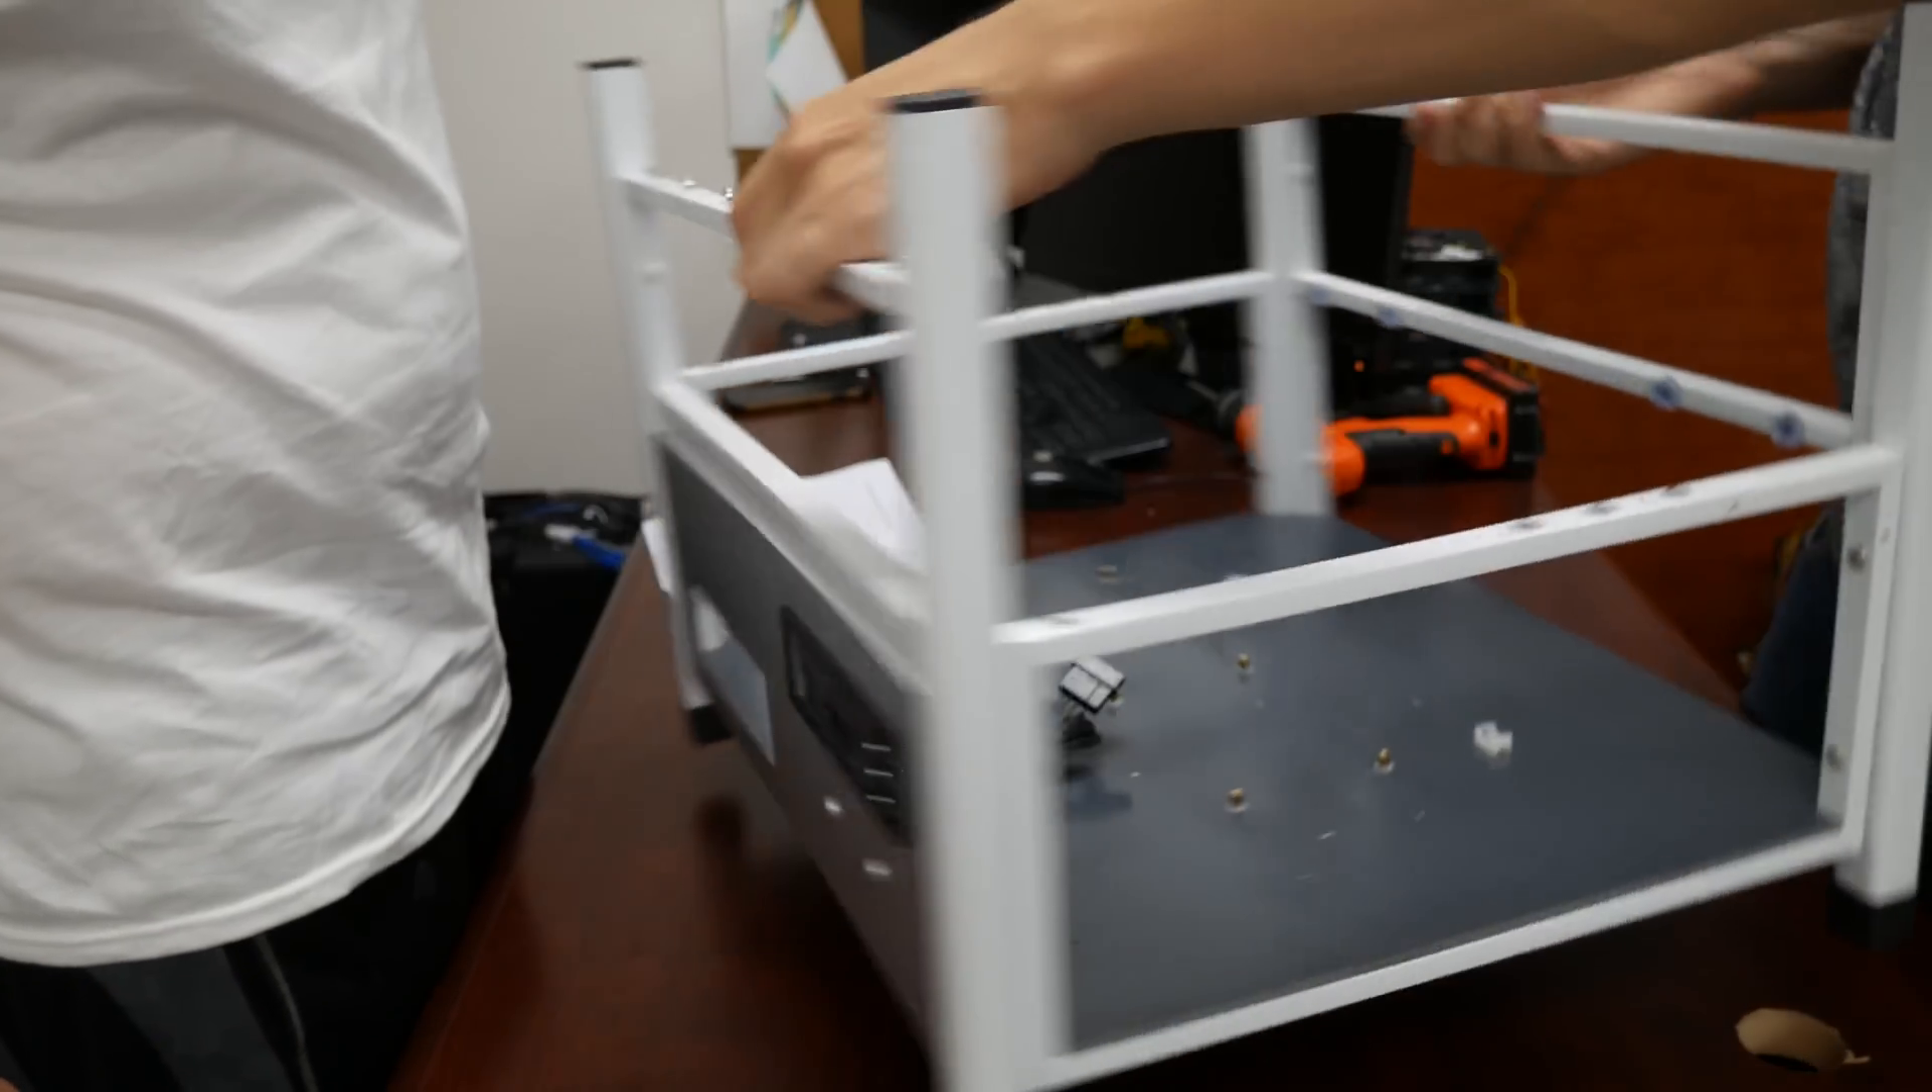That's the frame, but now we have to install all the power supply and motherboard and all that.